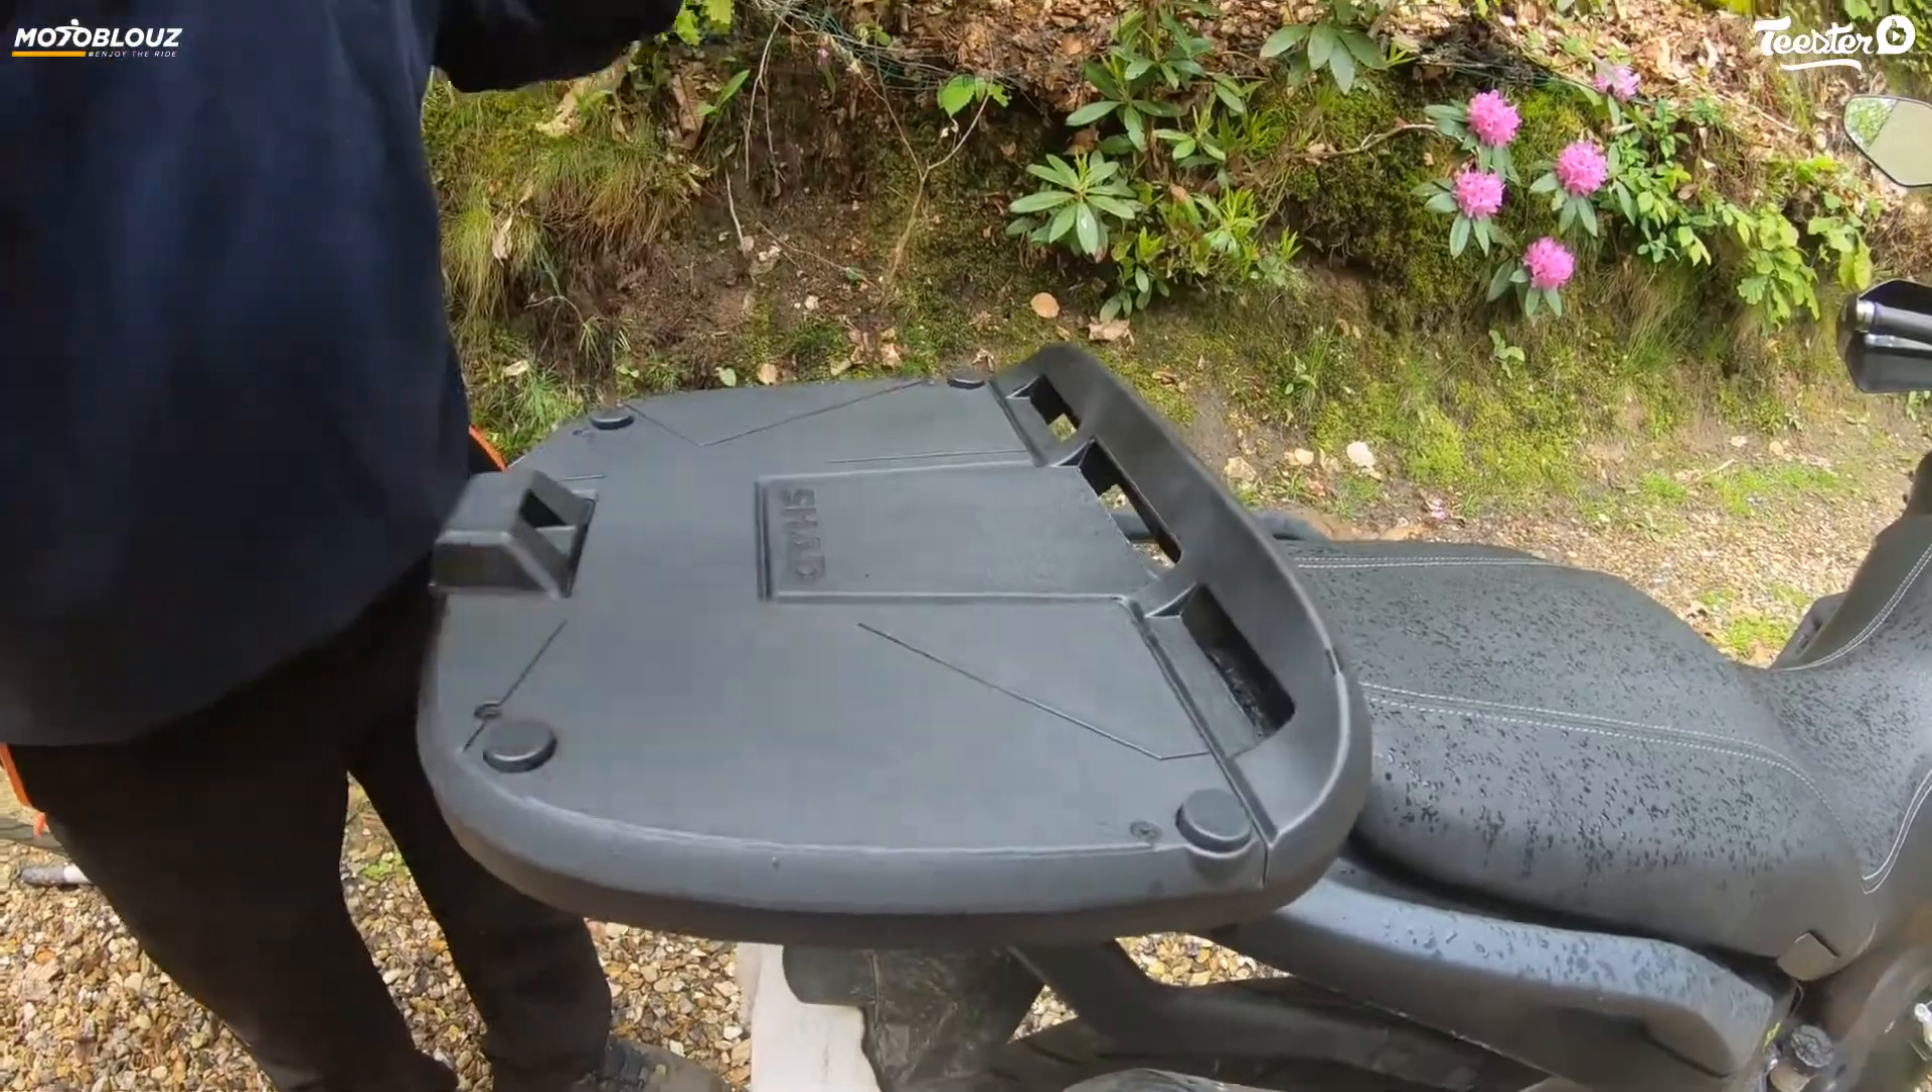Alors le support de top case est monté.